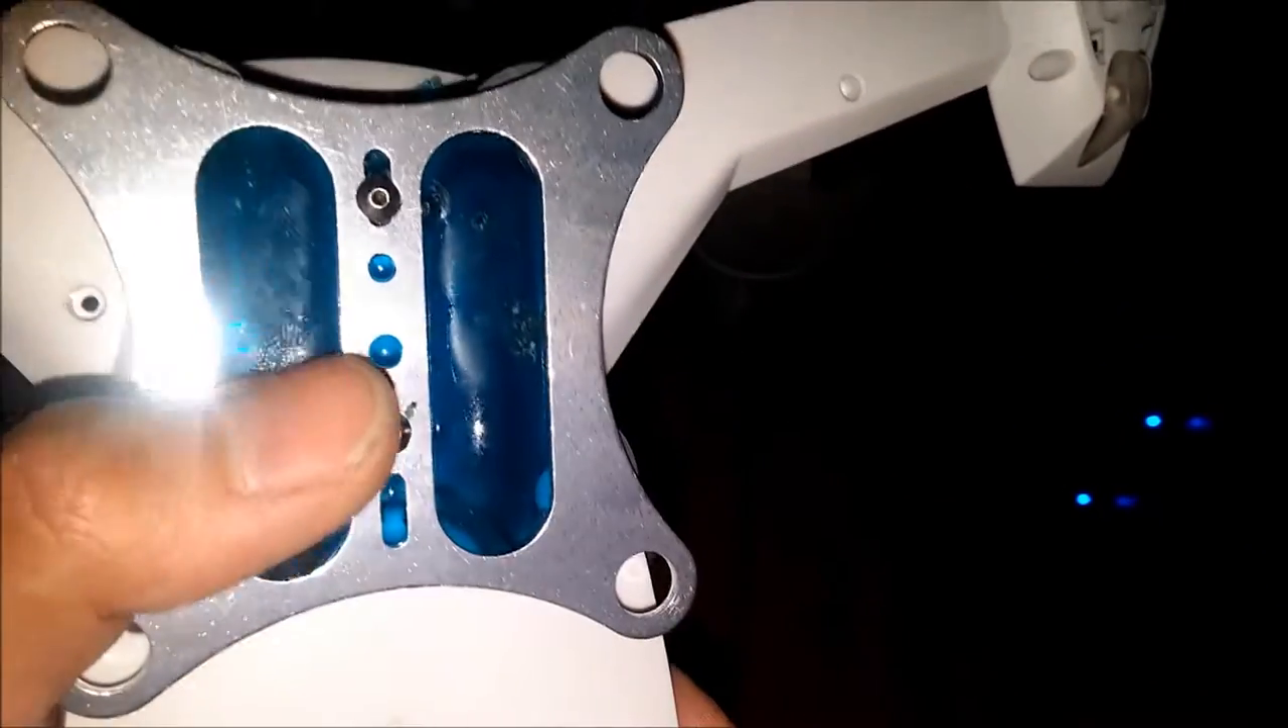I got the mount on uh with the sticky stuff.